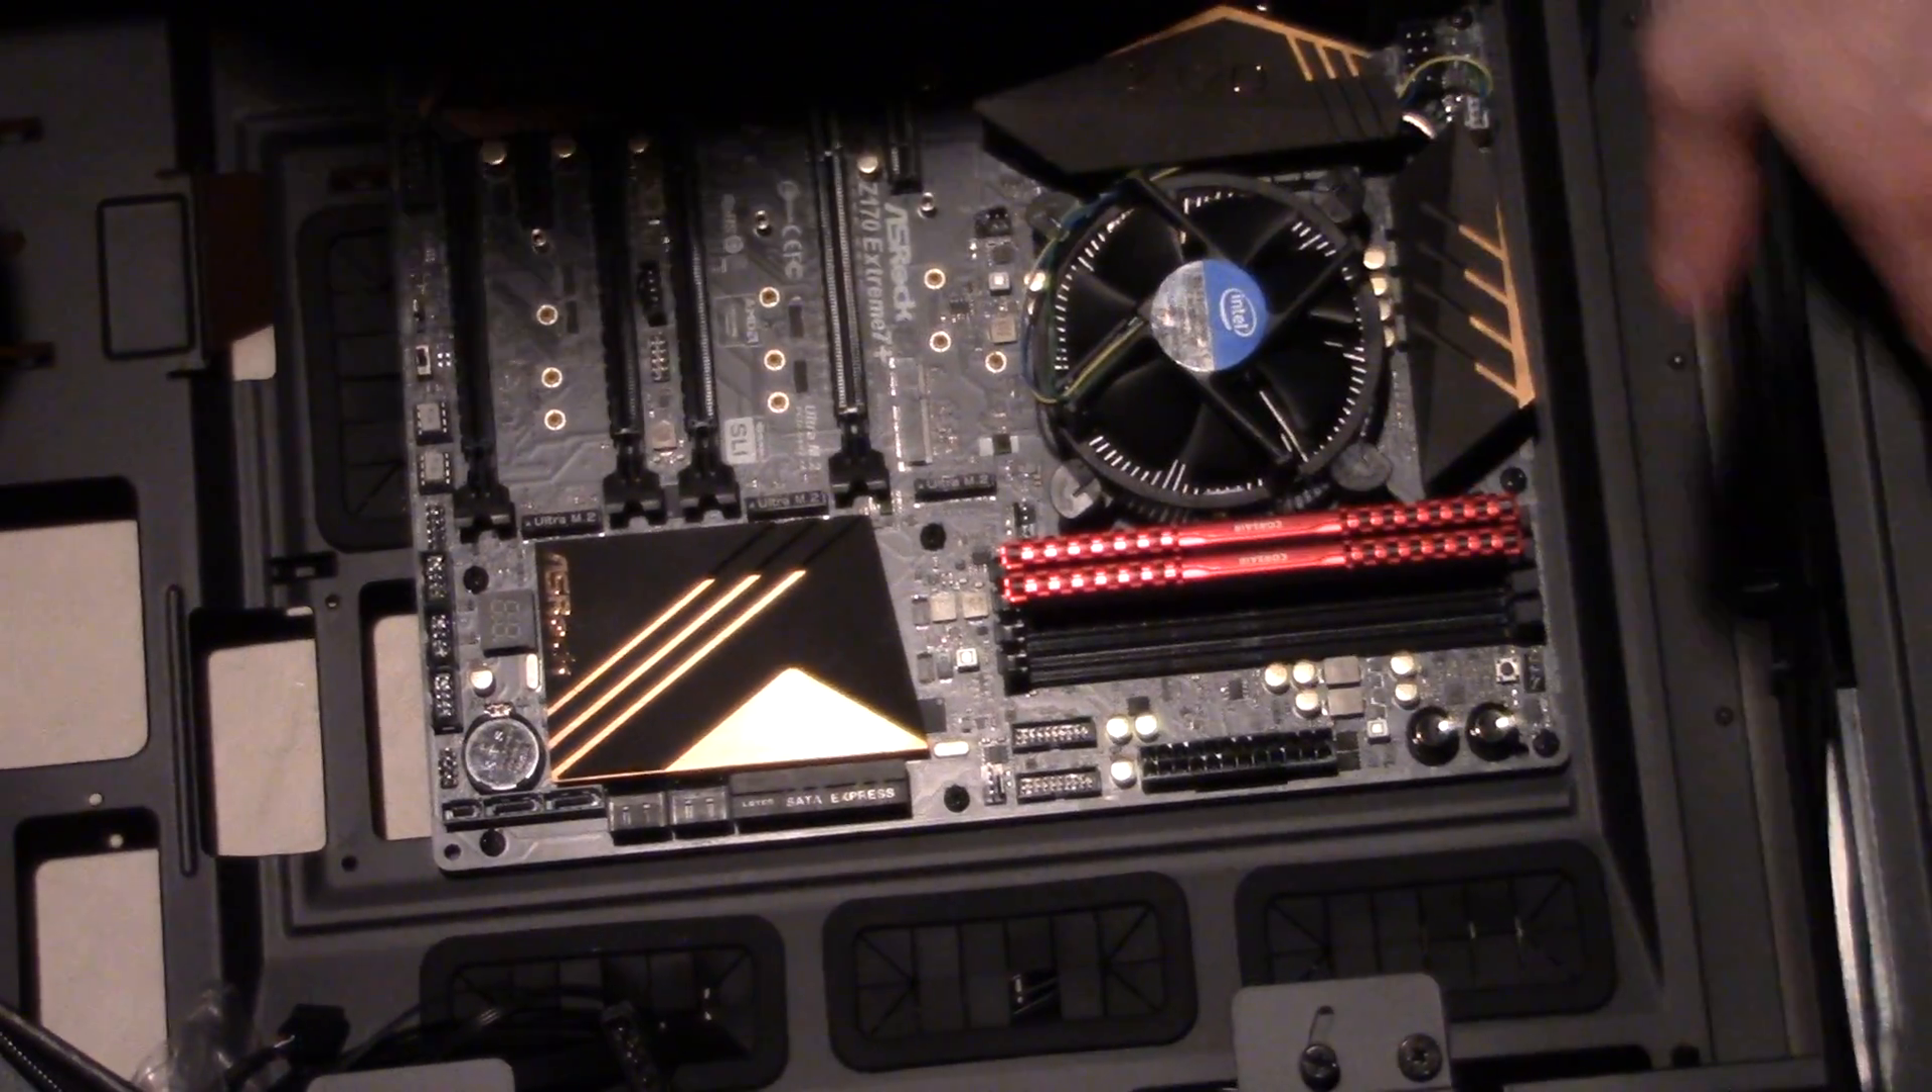So both modules of ram are in and now this computer has 16 gigabytes of ram installed and done.